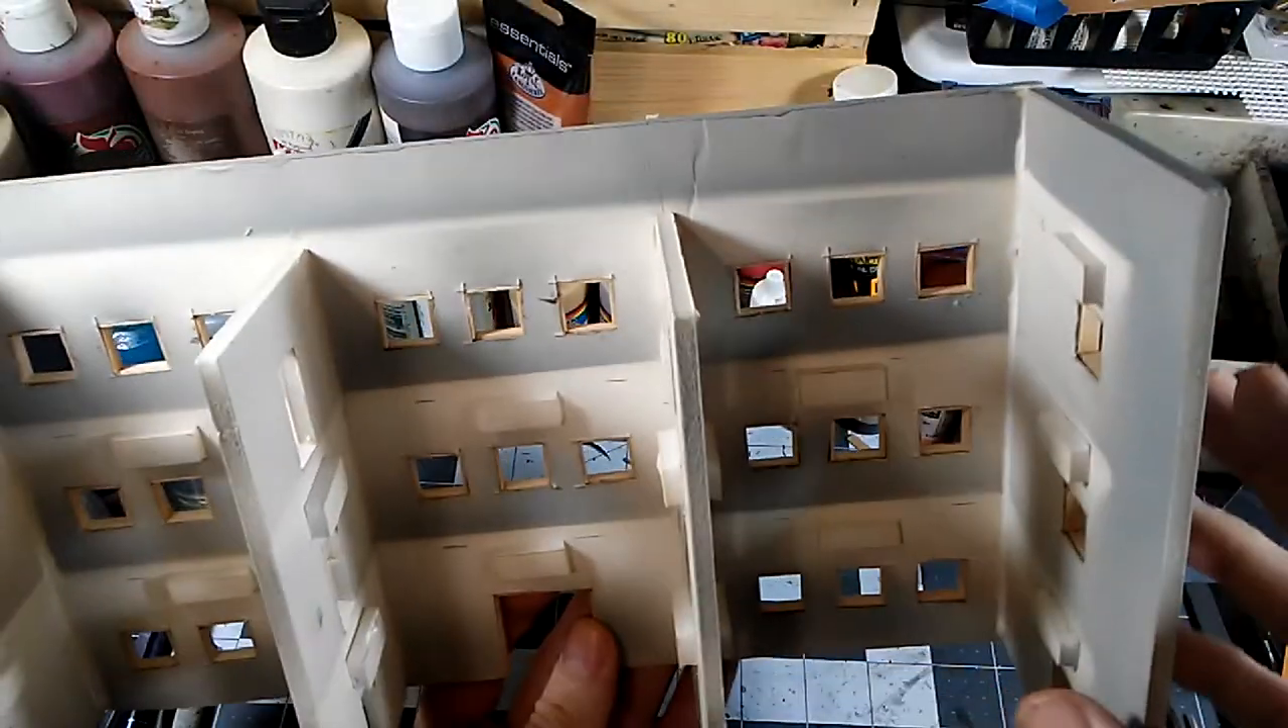I added the other wall and then the two interior walls I already had done.